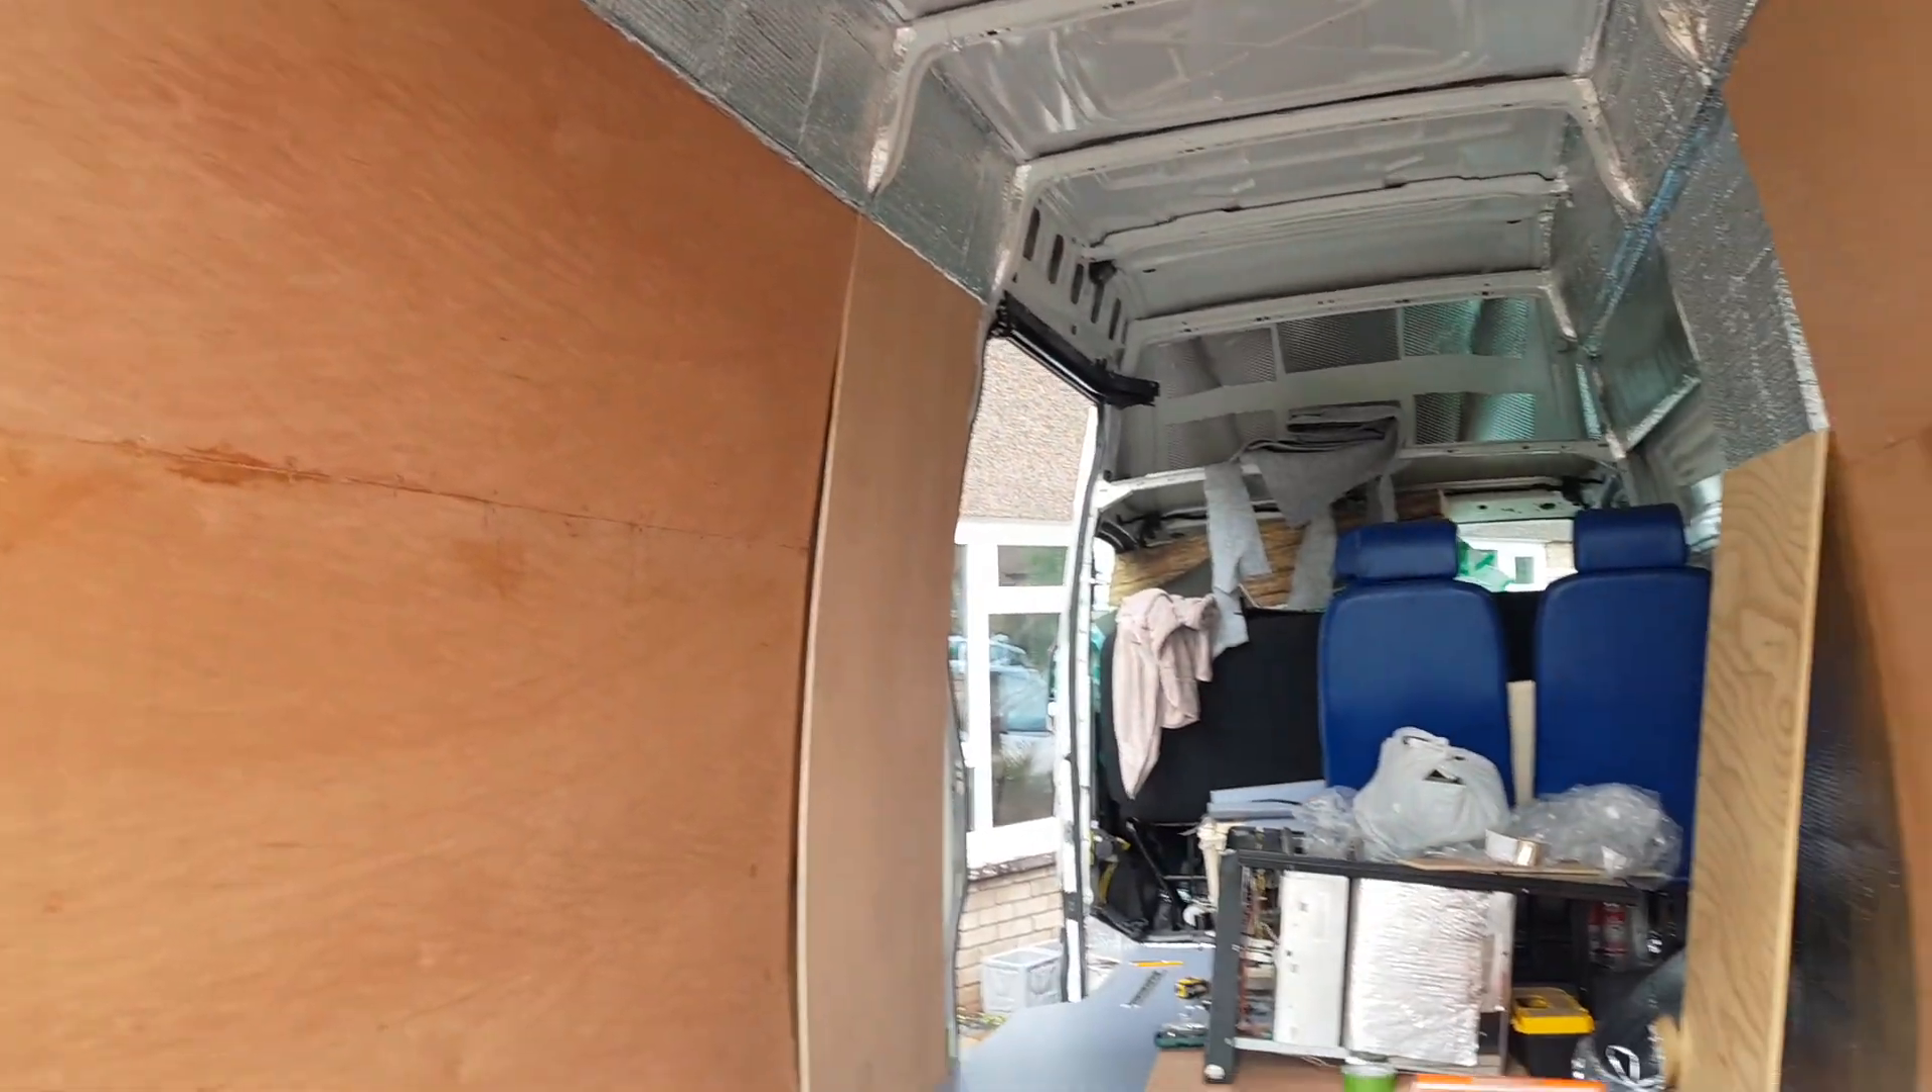So we've got the rear section side panels up so just about ready for starting construction on the beds.